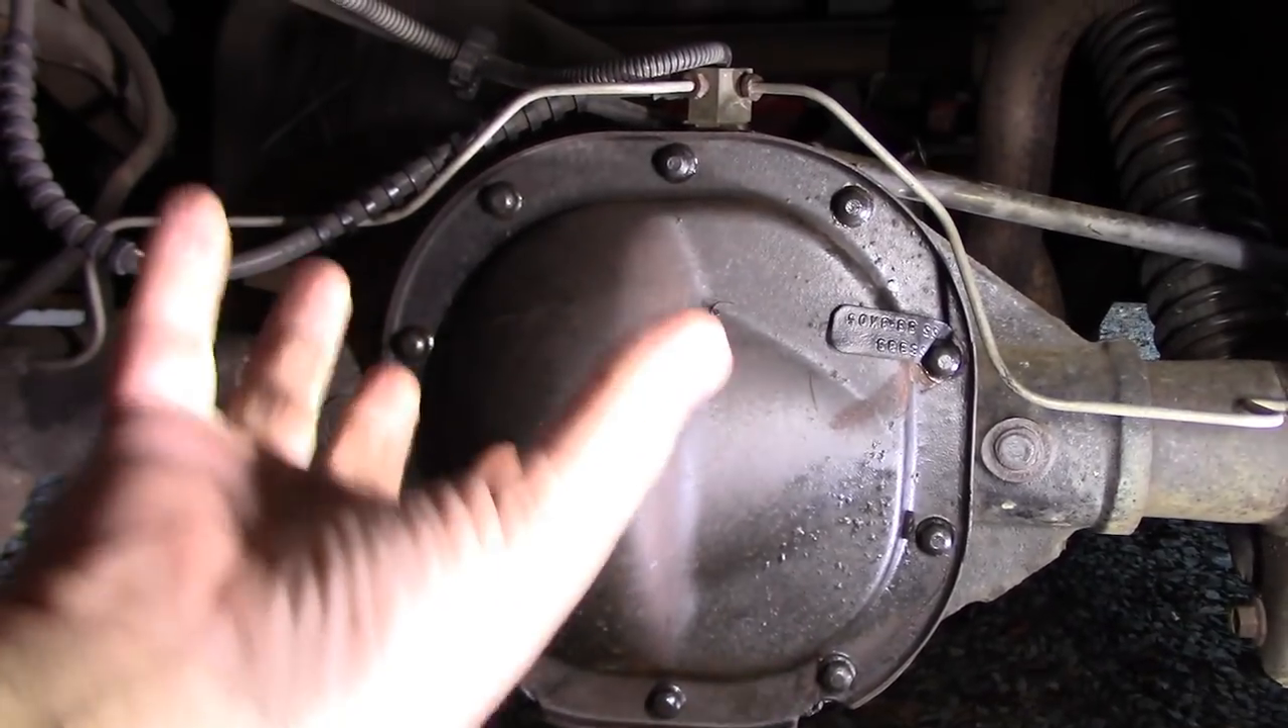I think i've got everything buttoned up now now i've put the uh plate back on.